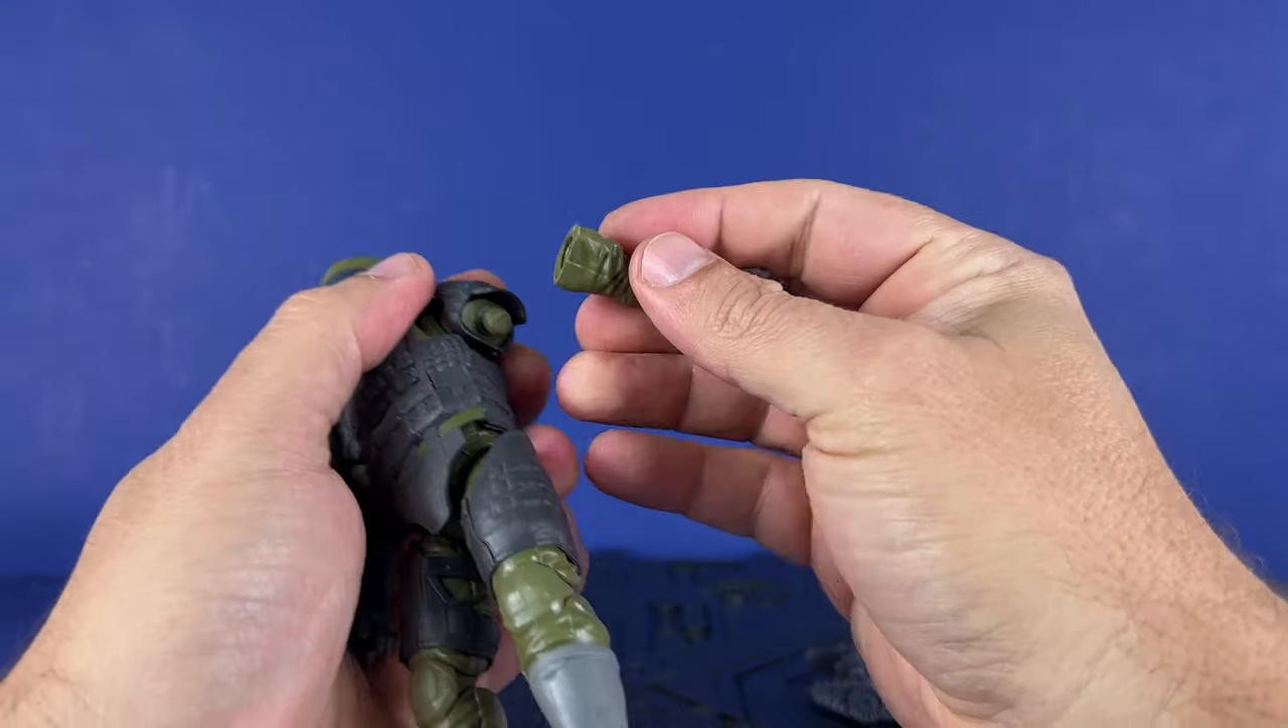The arm just popped out of joint. The arm just popped out of joint.